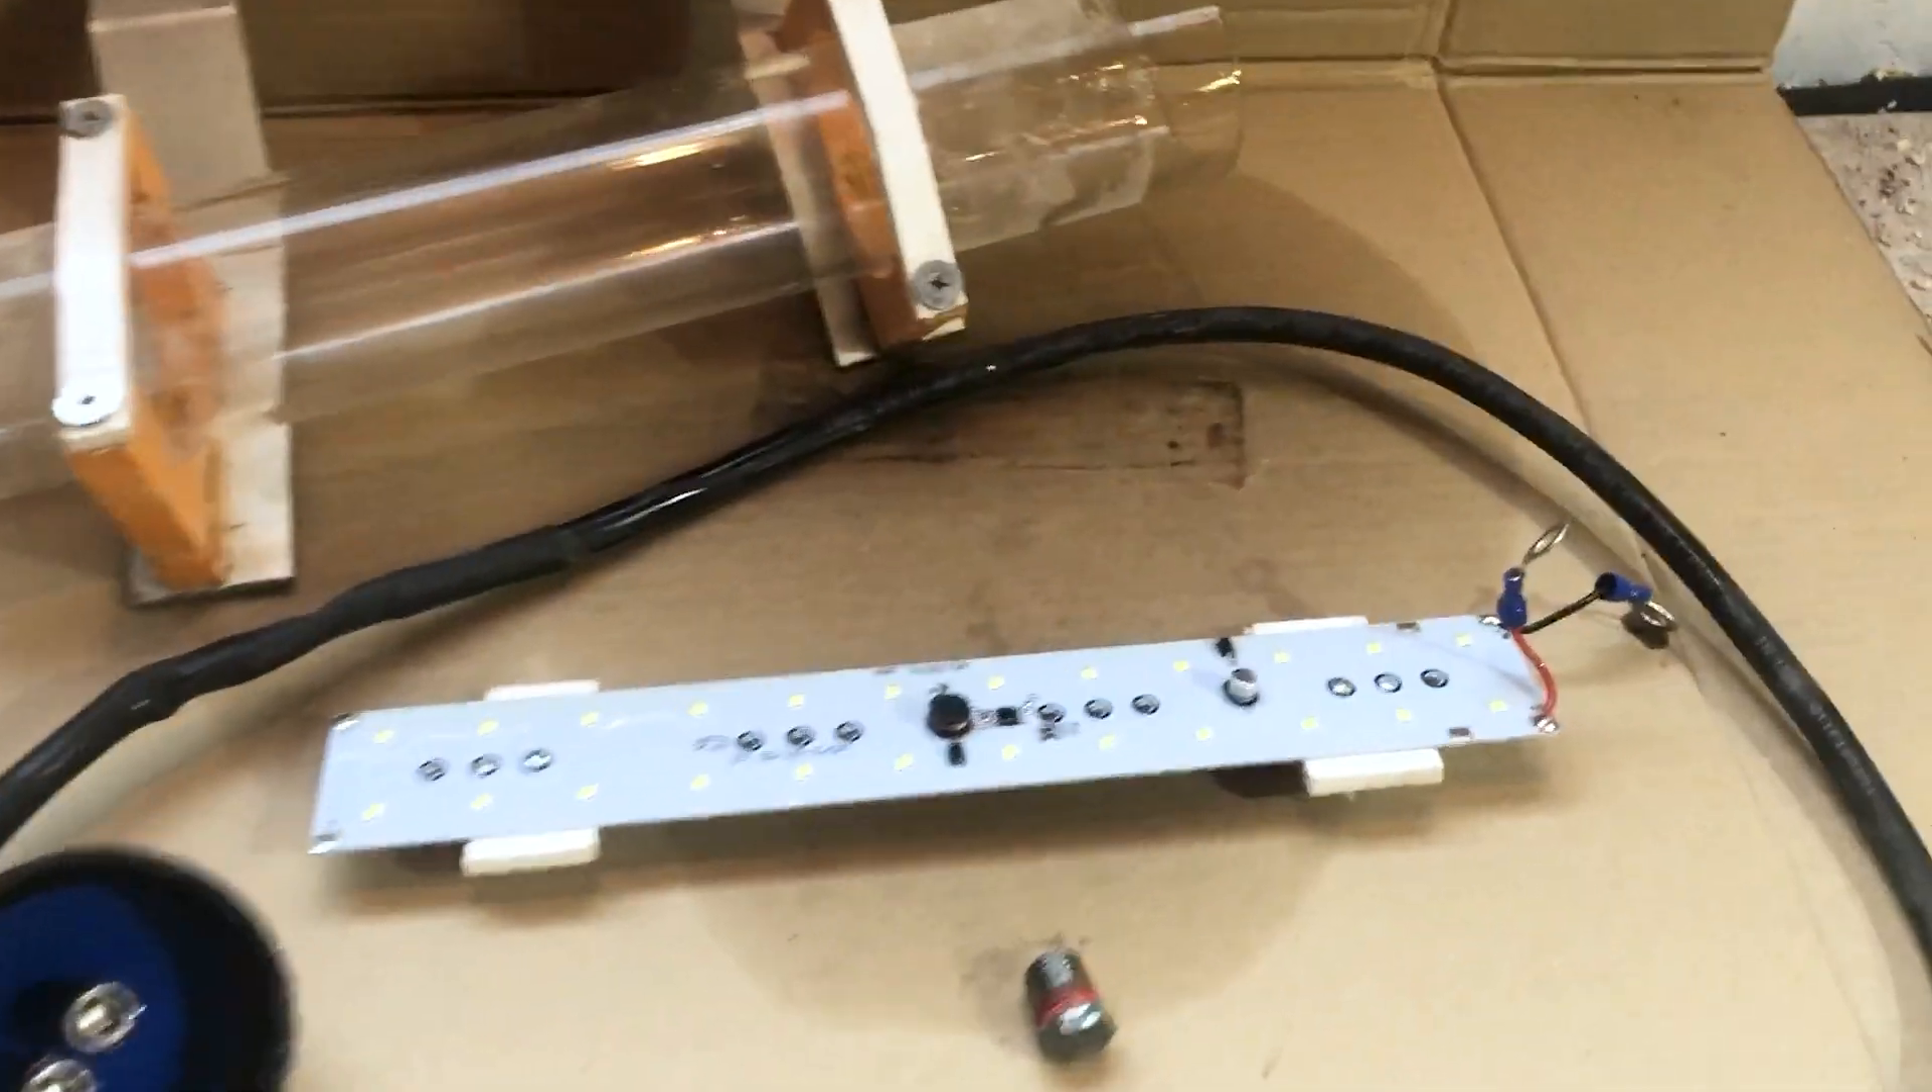Okay you can see here I have the light completely disassembled.